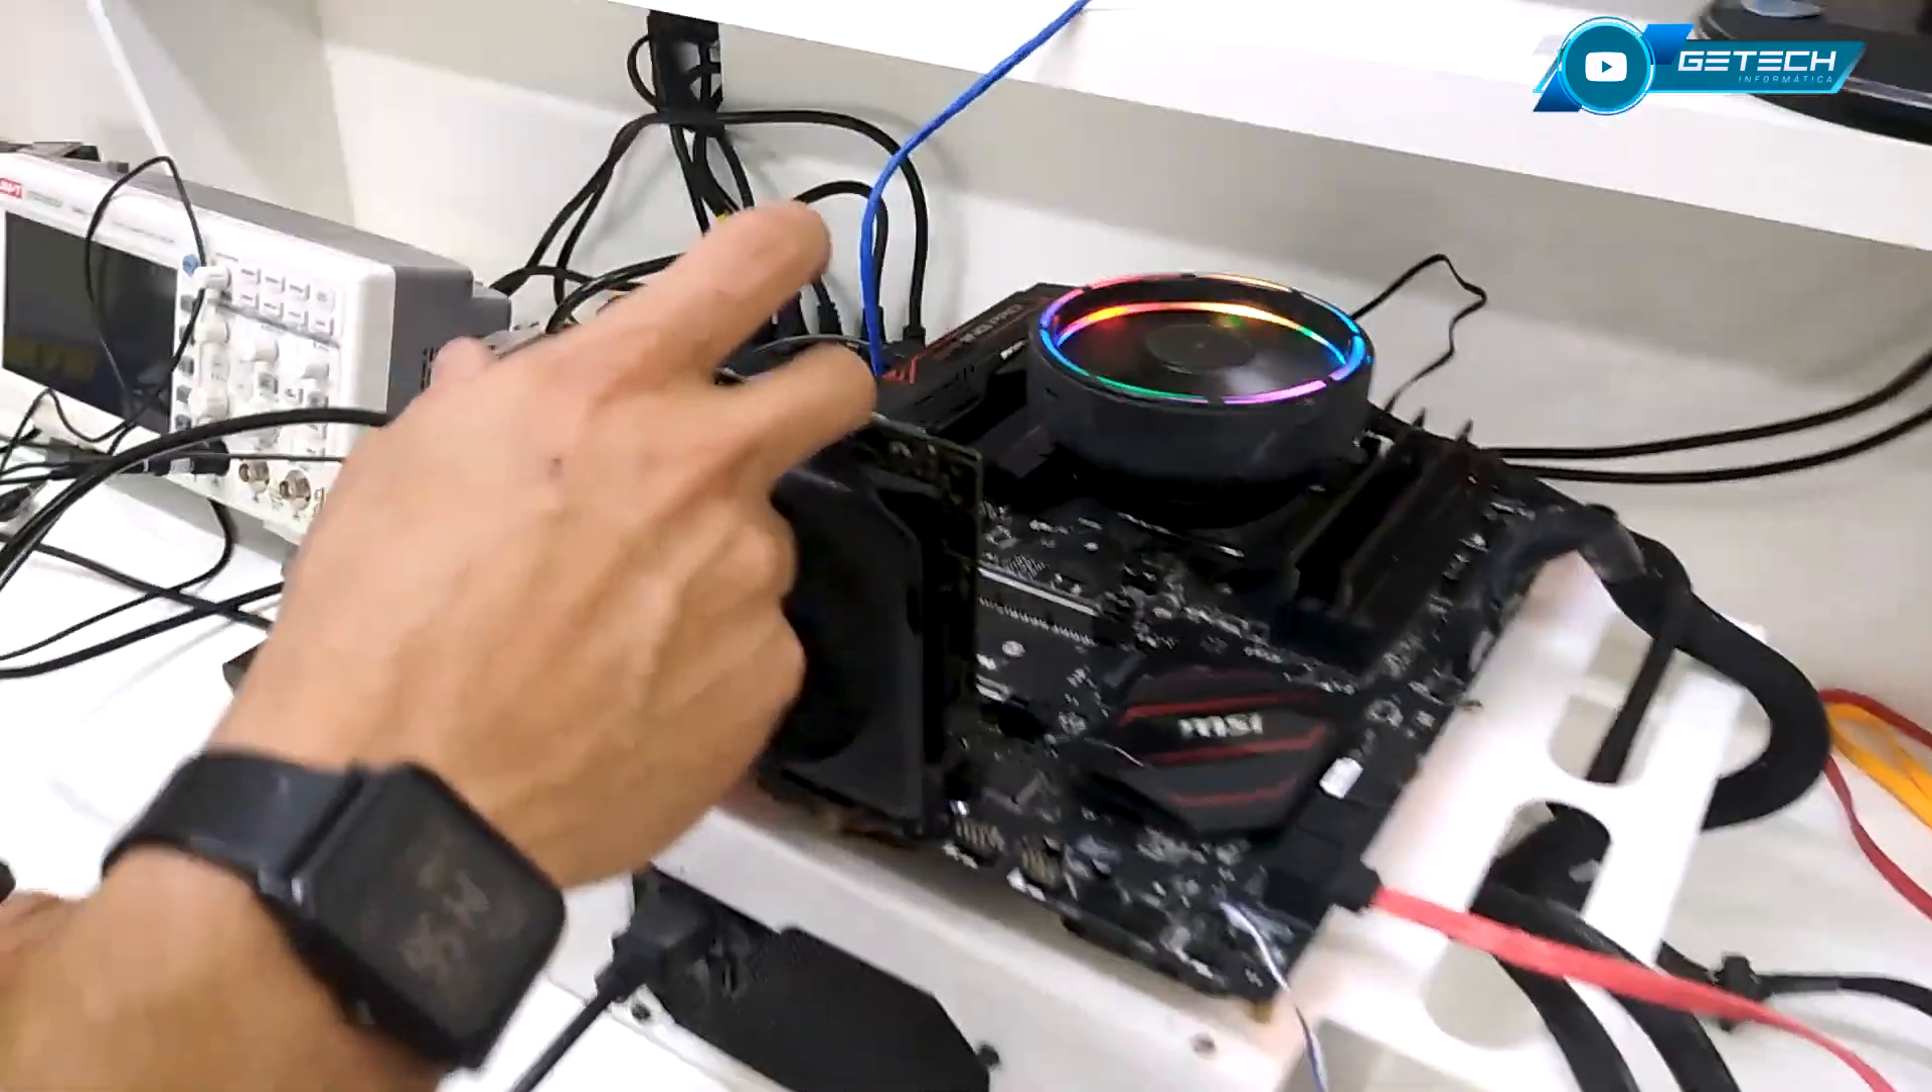Então, já montei o dissipador, tá? Botei a pasta térmica.